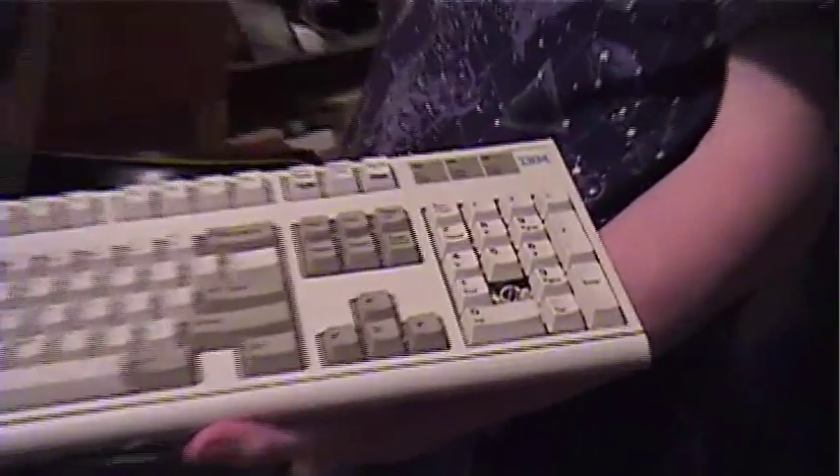Okay at long last we've finally finished this damn keyboard apart from the two key on the number pad.